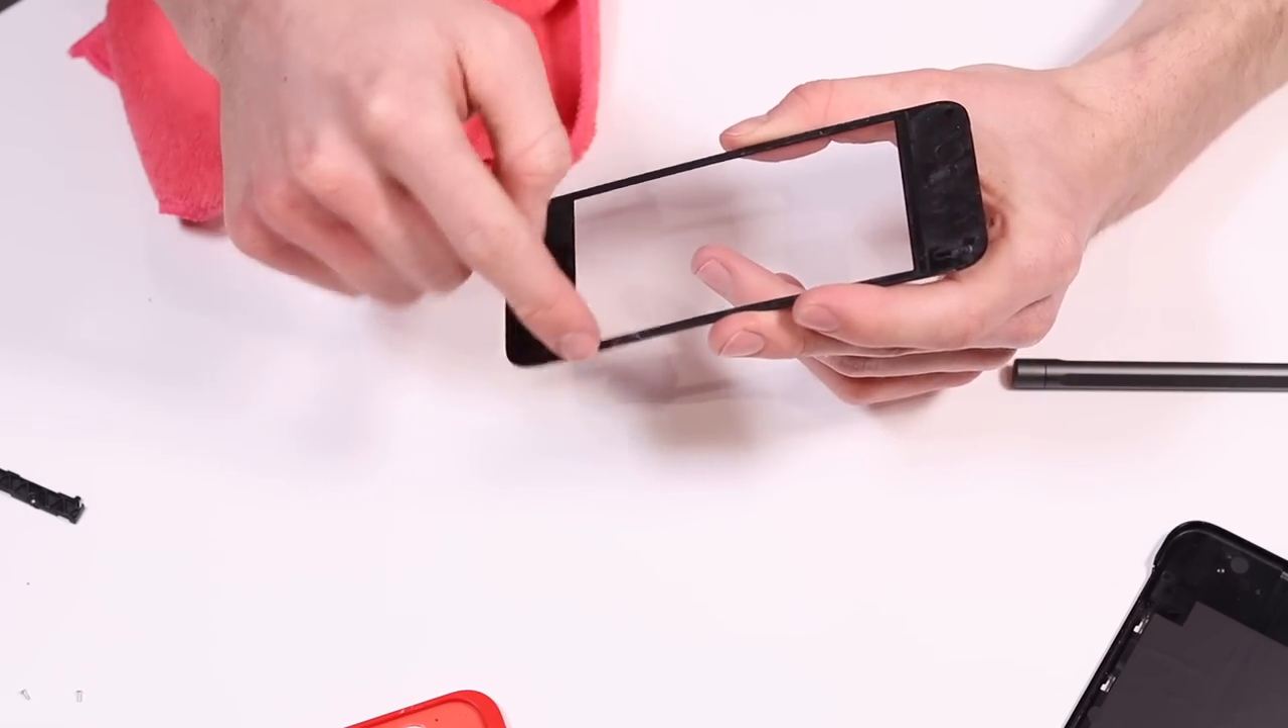So I have actually managed to get the screen out.